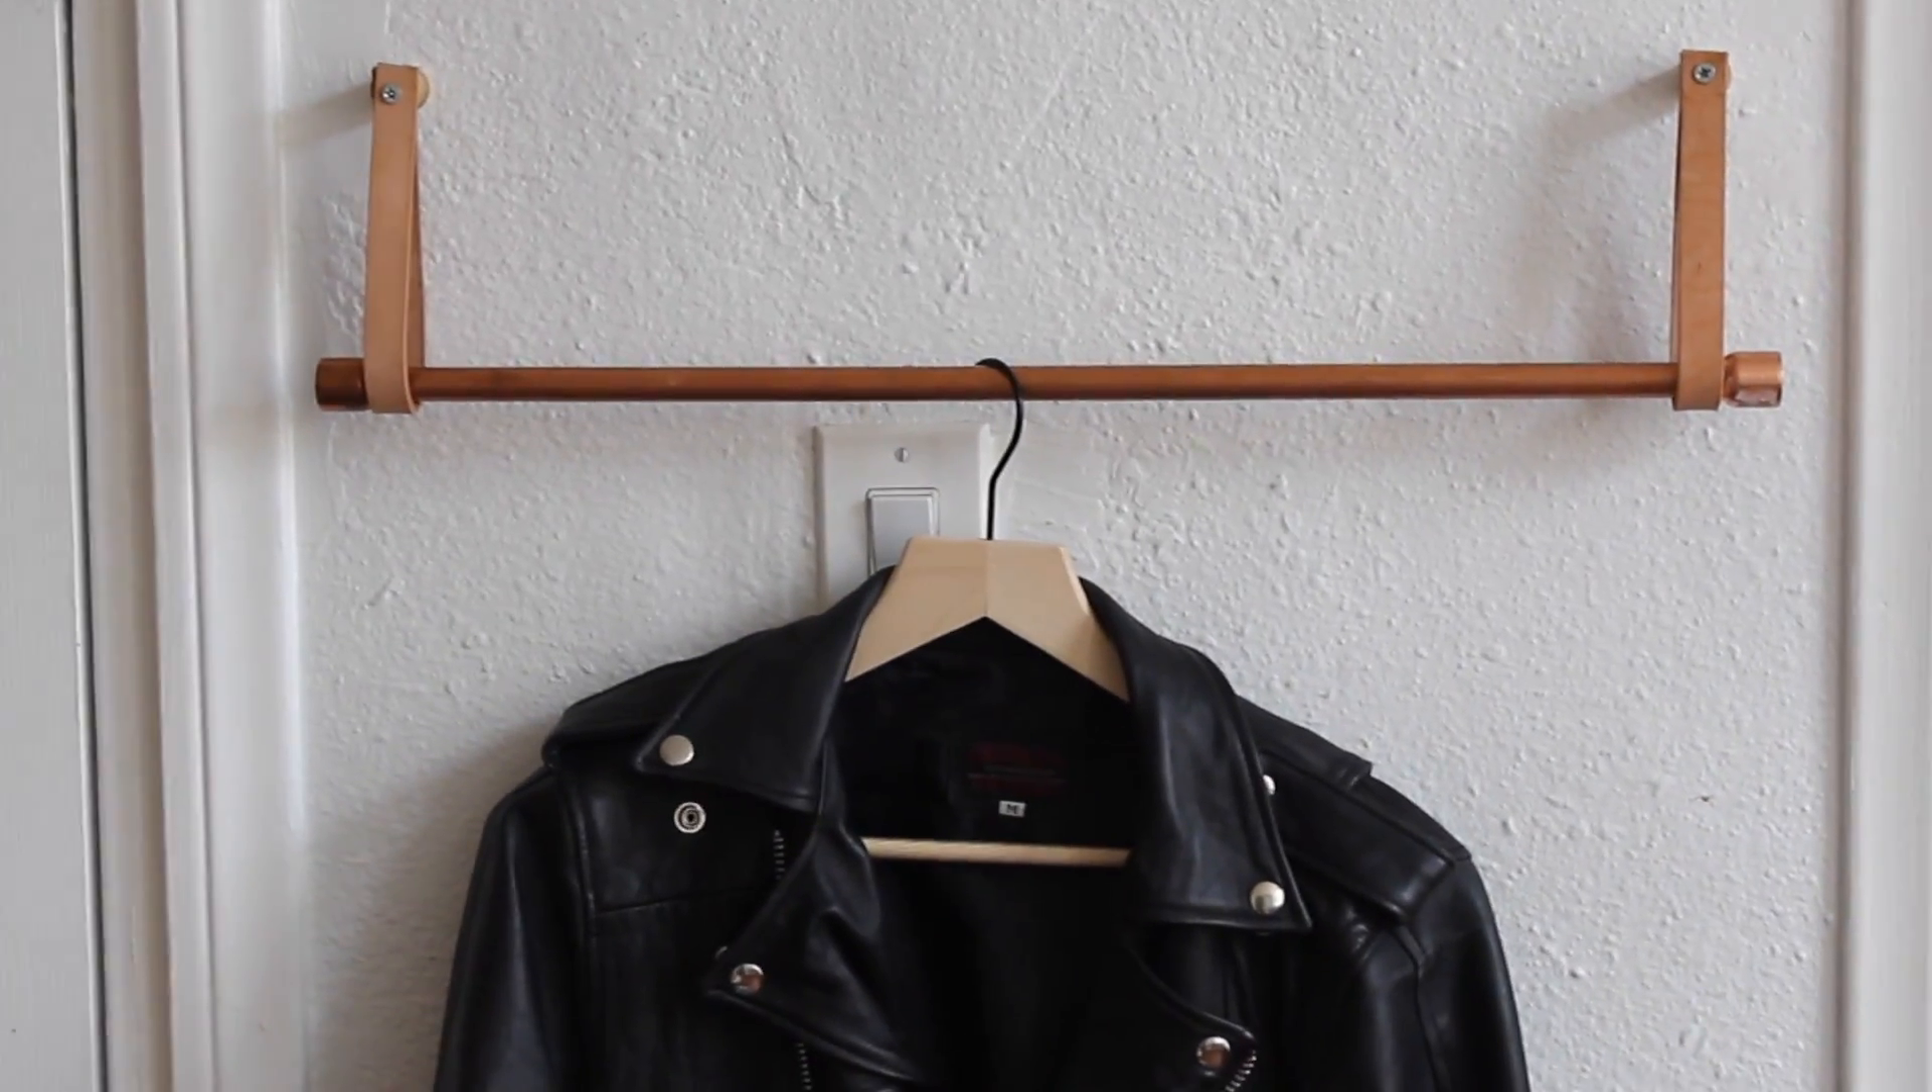Now I've slipped the rod through the leather straps and it's a perfect fit.